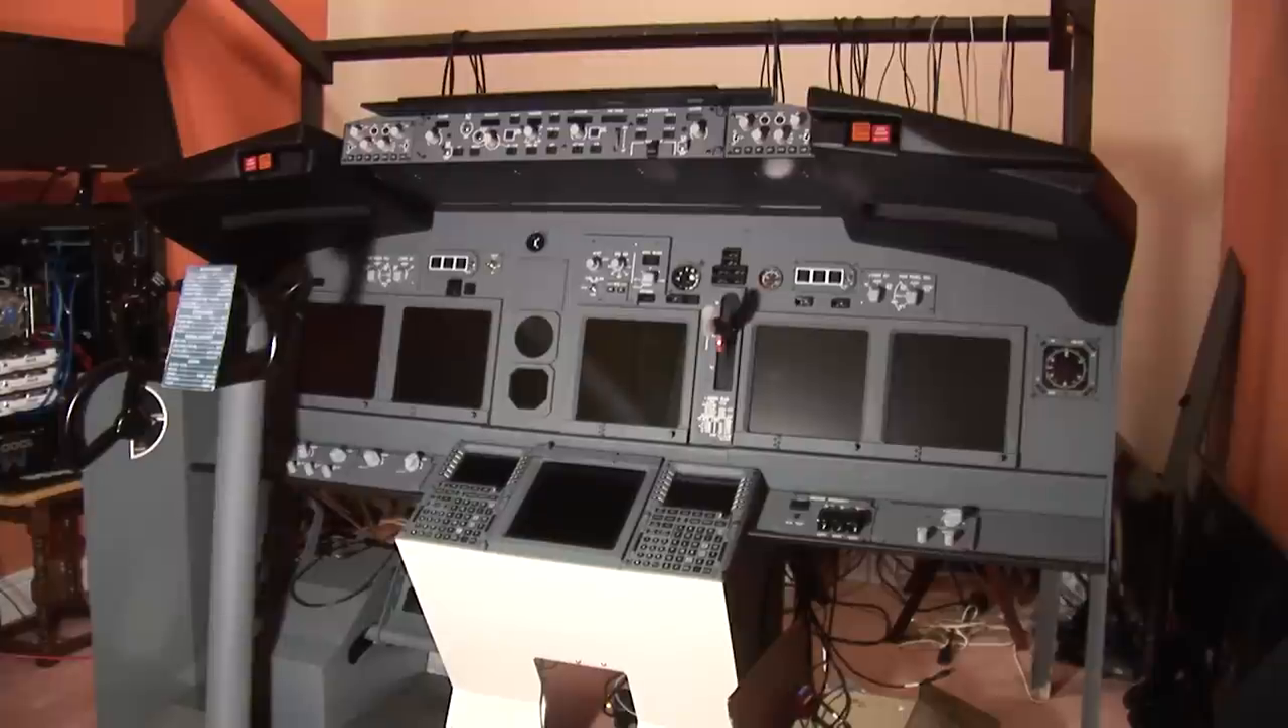All the display units are mounted.